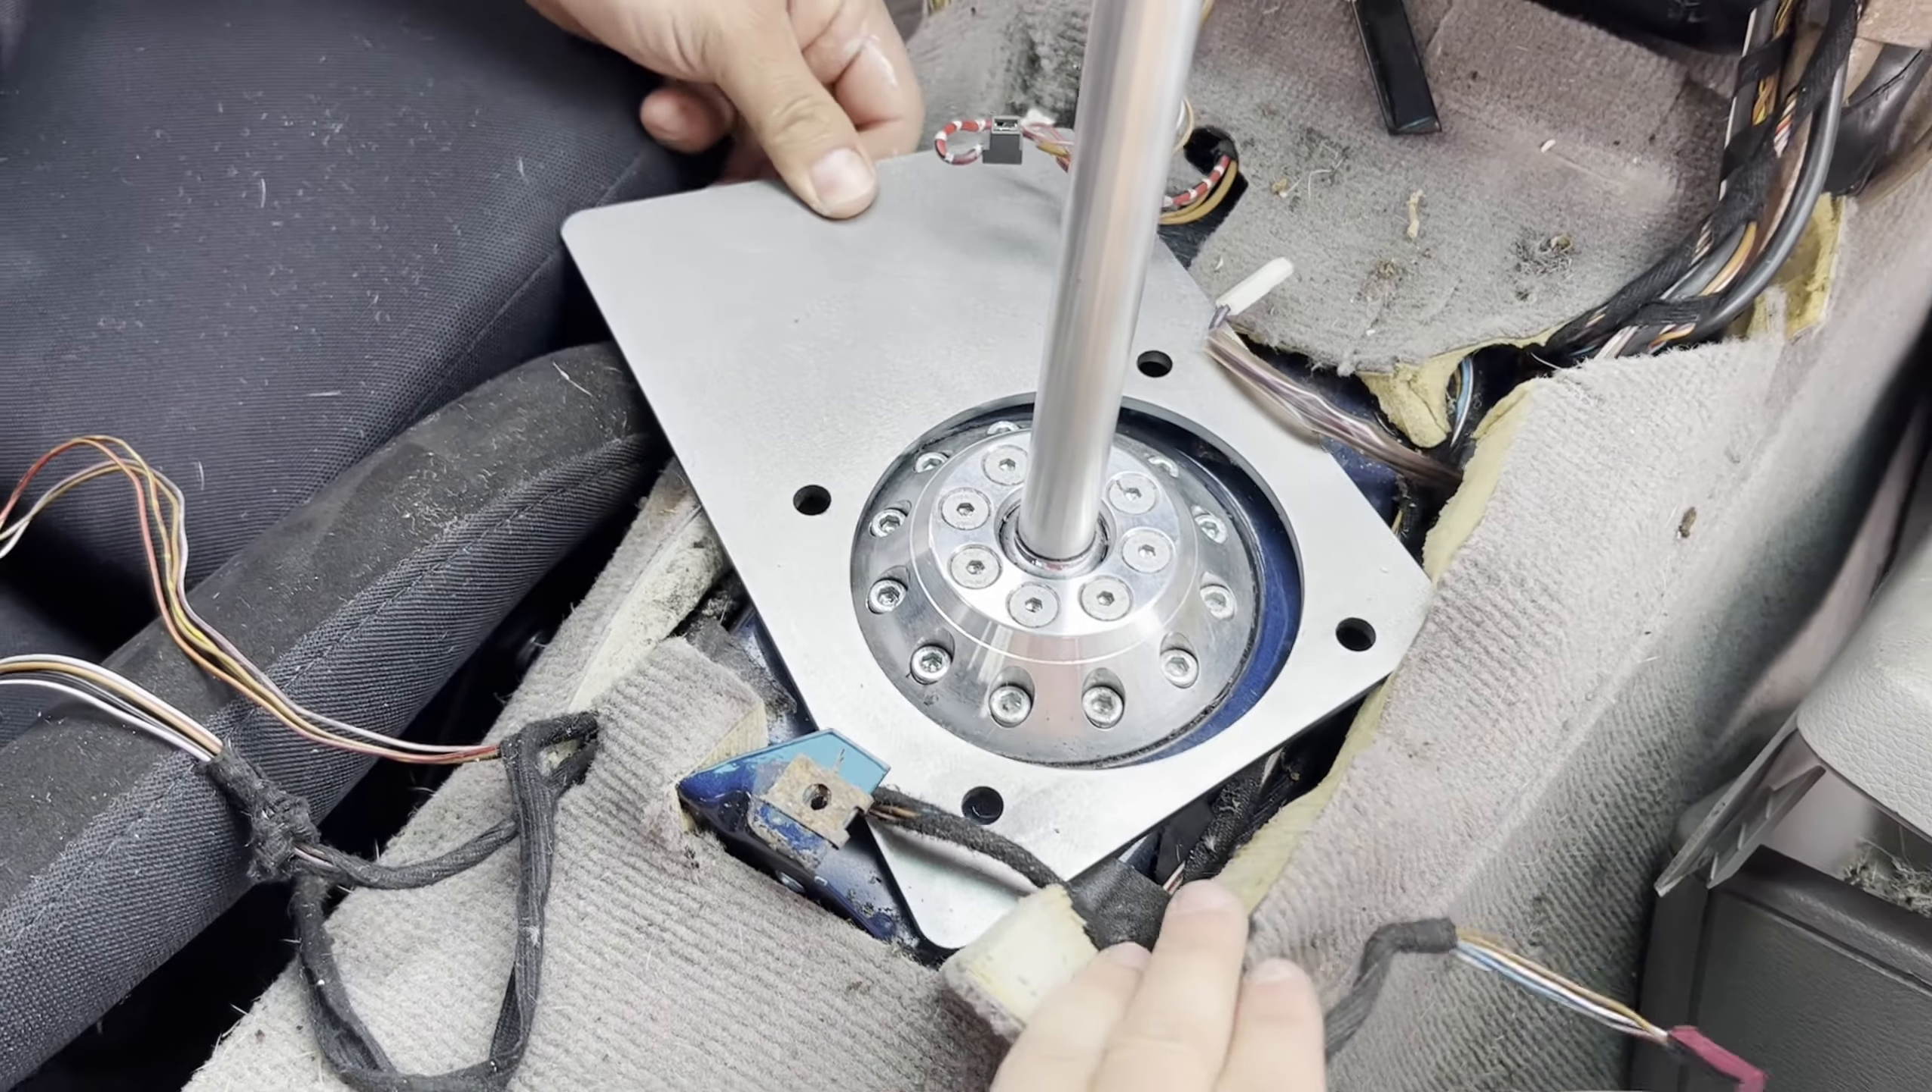So after trimming back some carpet, we're running into our next issue which is this bracket is running into the side of the seat.